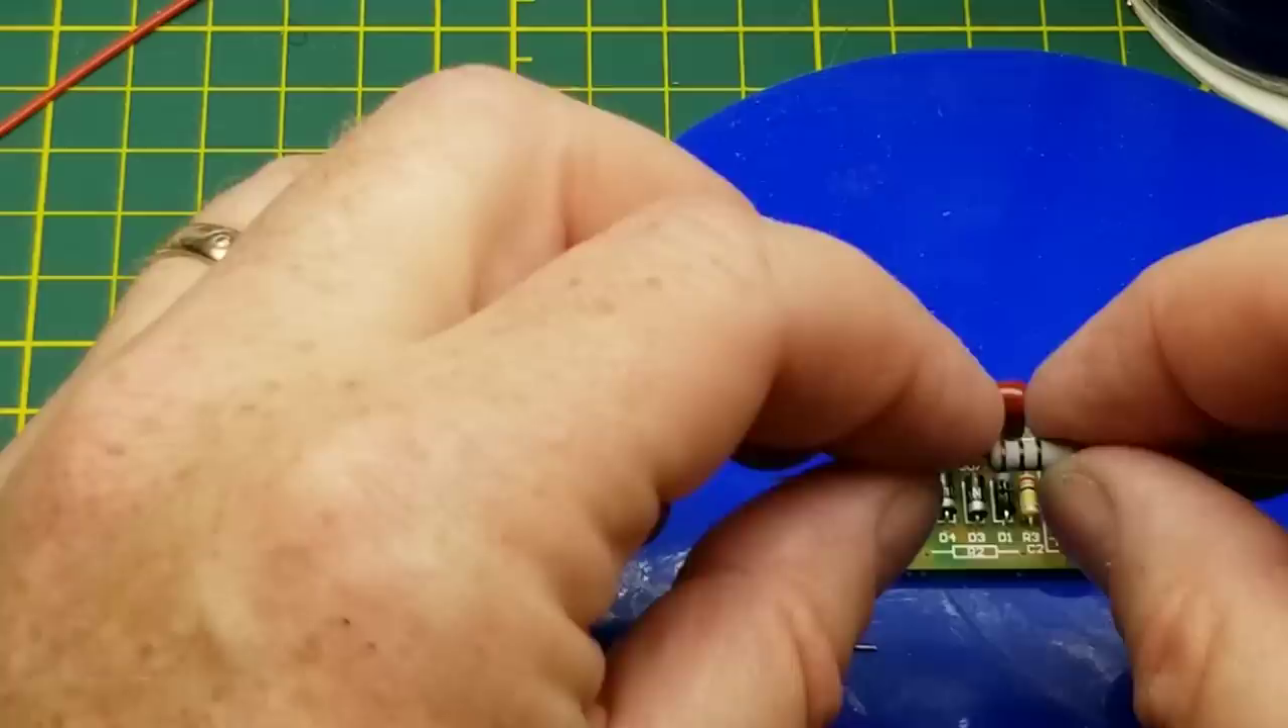There's lots of holes left but there's only one component left and that is the big series resistor.